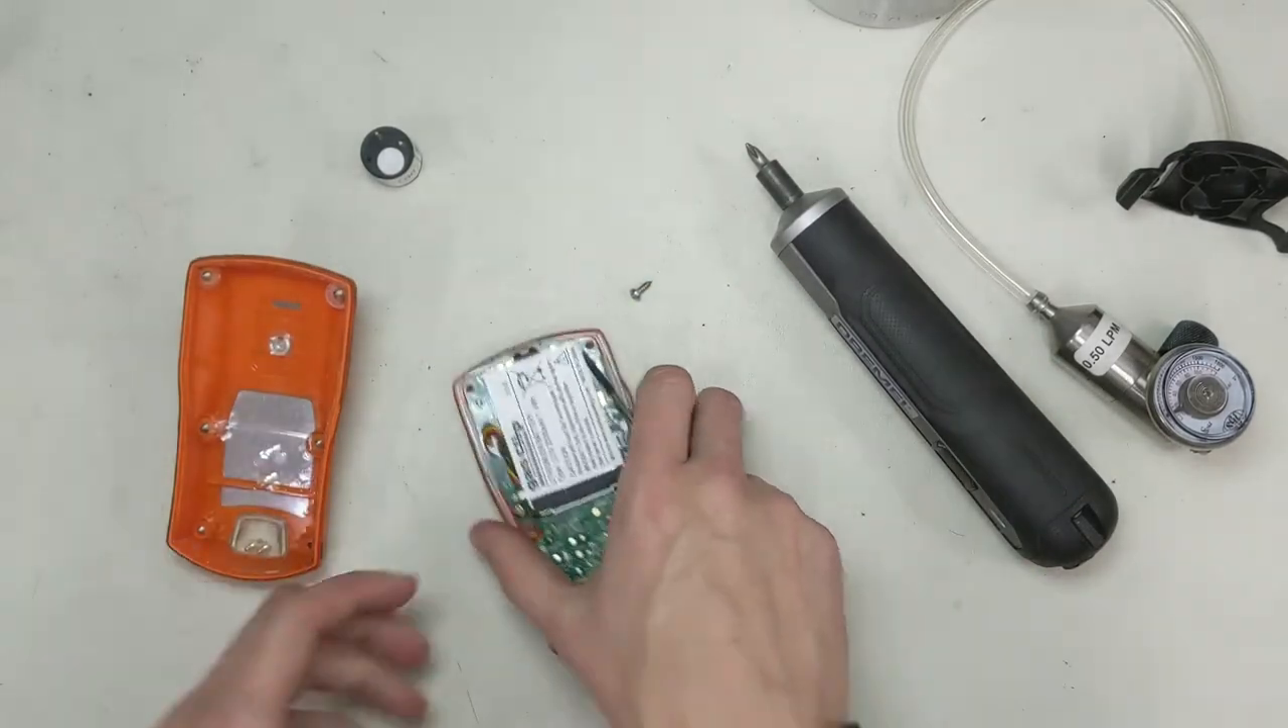Alright, so now we've got the case off to the side.